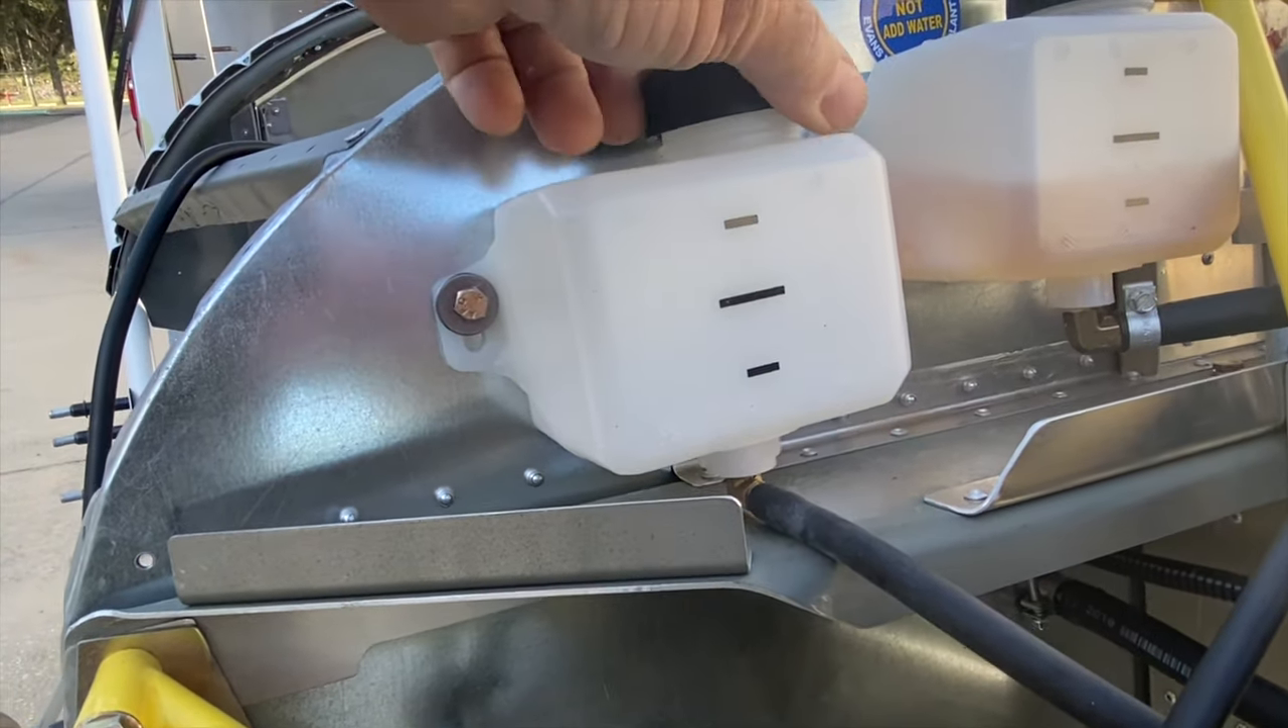So we have installed a gearbox venting canister on the firewall next to the coolant canister.